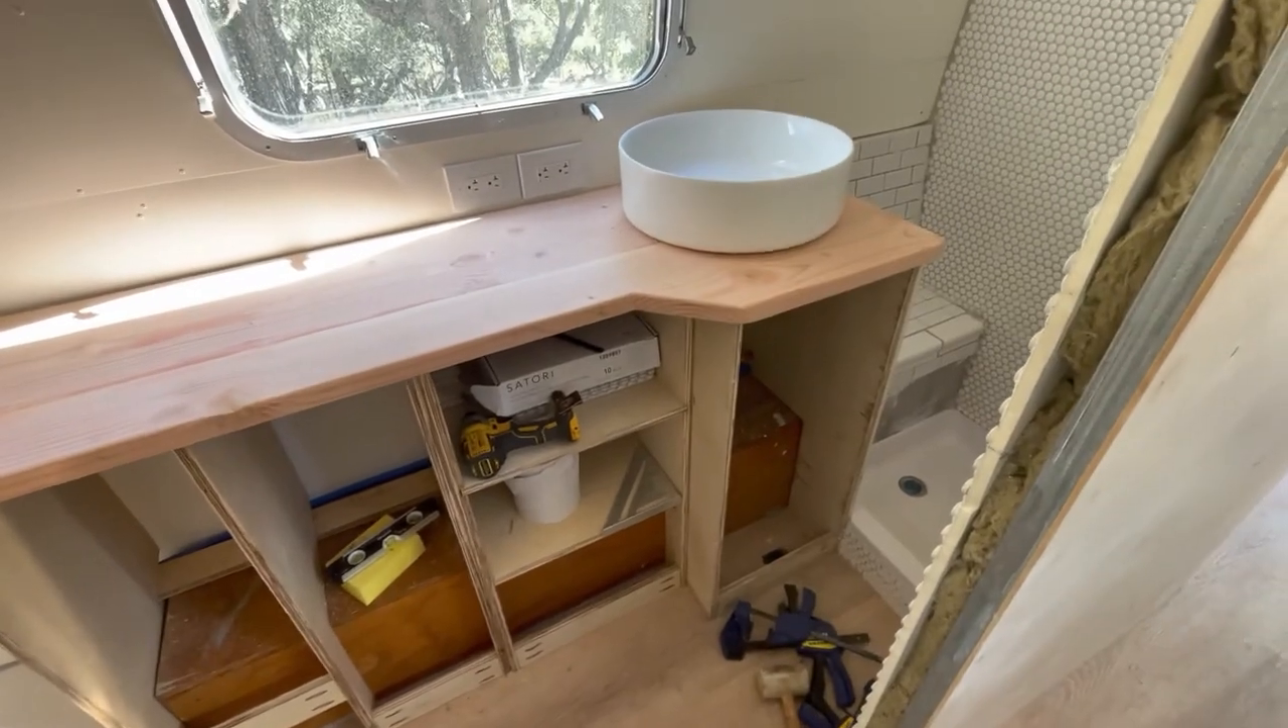The countertop for the bathroom is cut and in place.